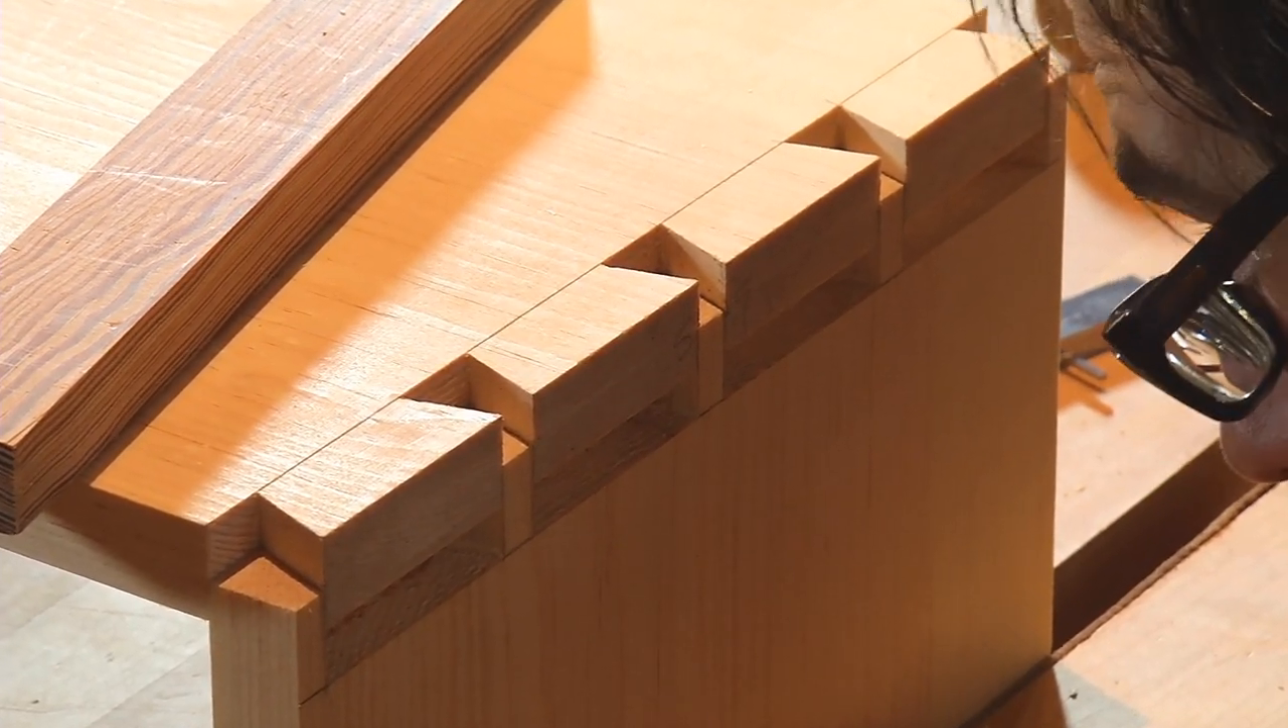I looked down there and it didn't crumble anymore and we're about halfway in now.